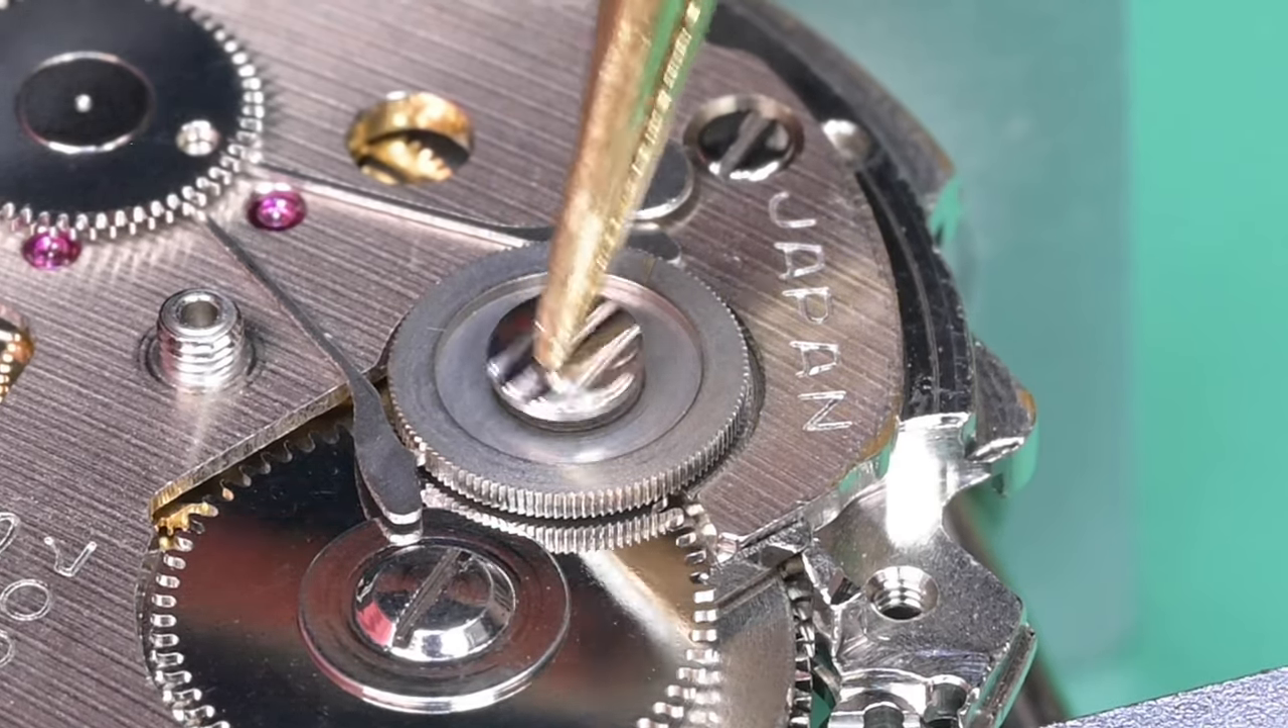We got the second reduction wheel in and I'm just kind of hand starting that reverse threaded screw.